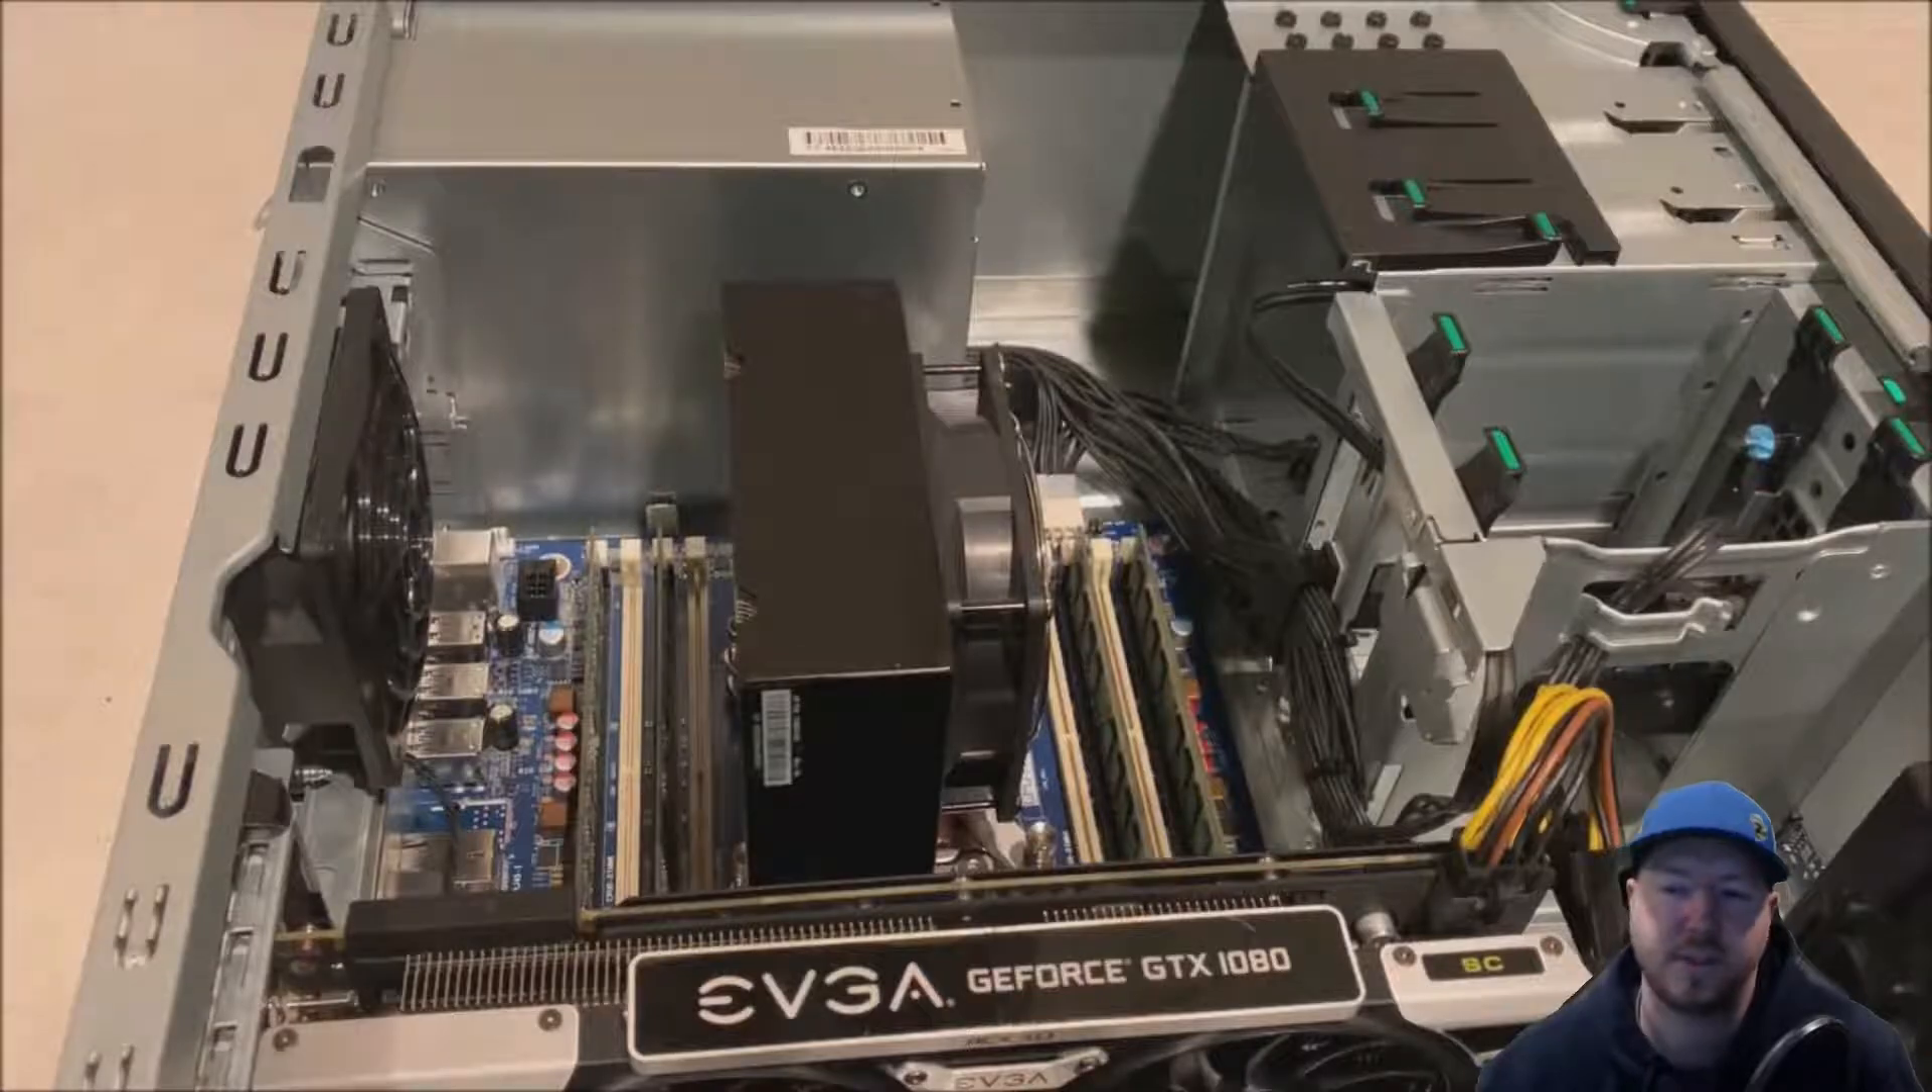Okay, so our heat sink is back into place.